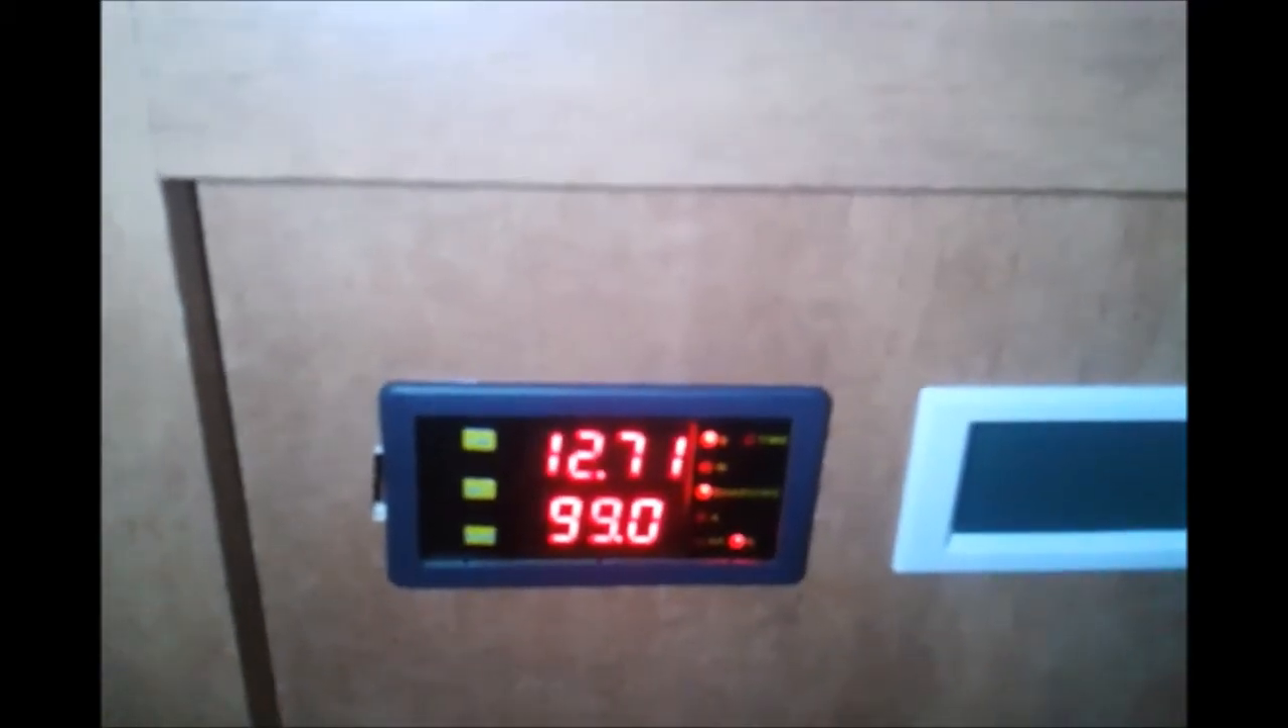And finally, here is the meter in its final installation.